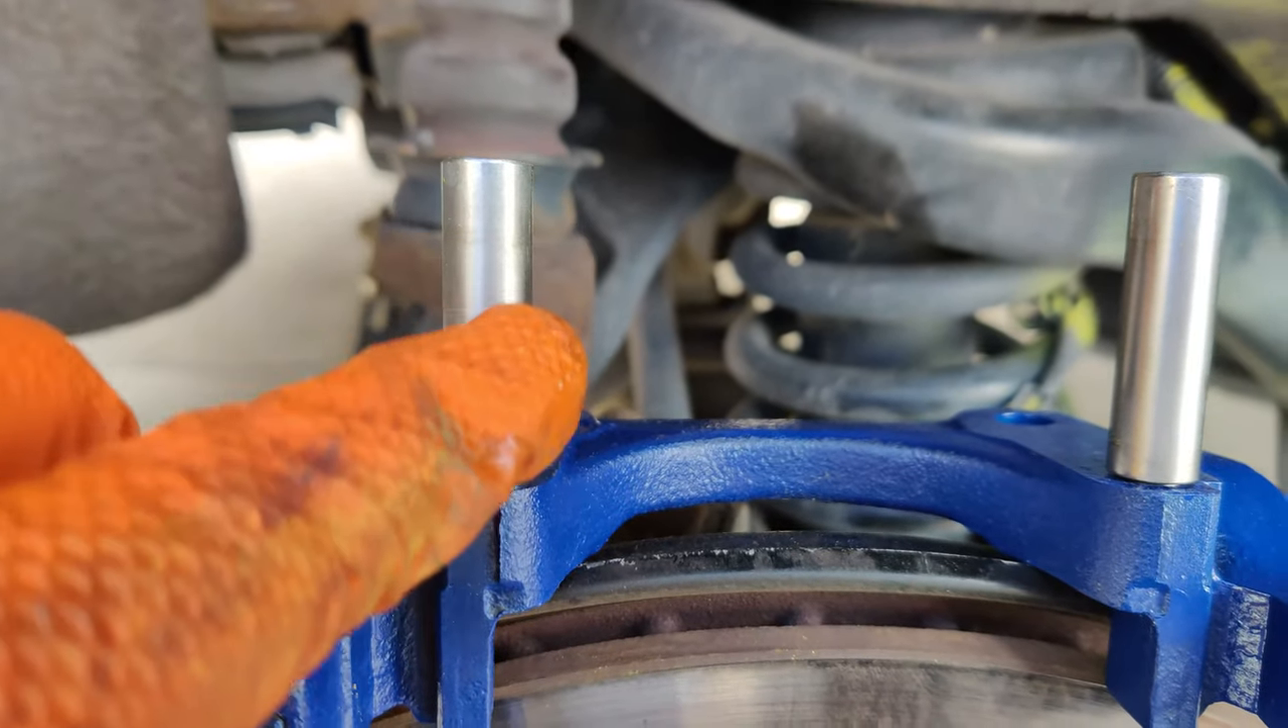Alright, so there's my holder. You can see that I've got the sliders put in it.